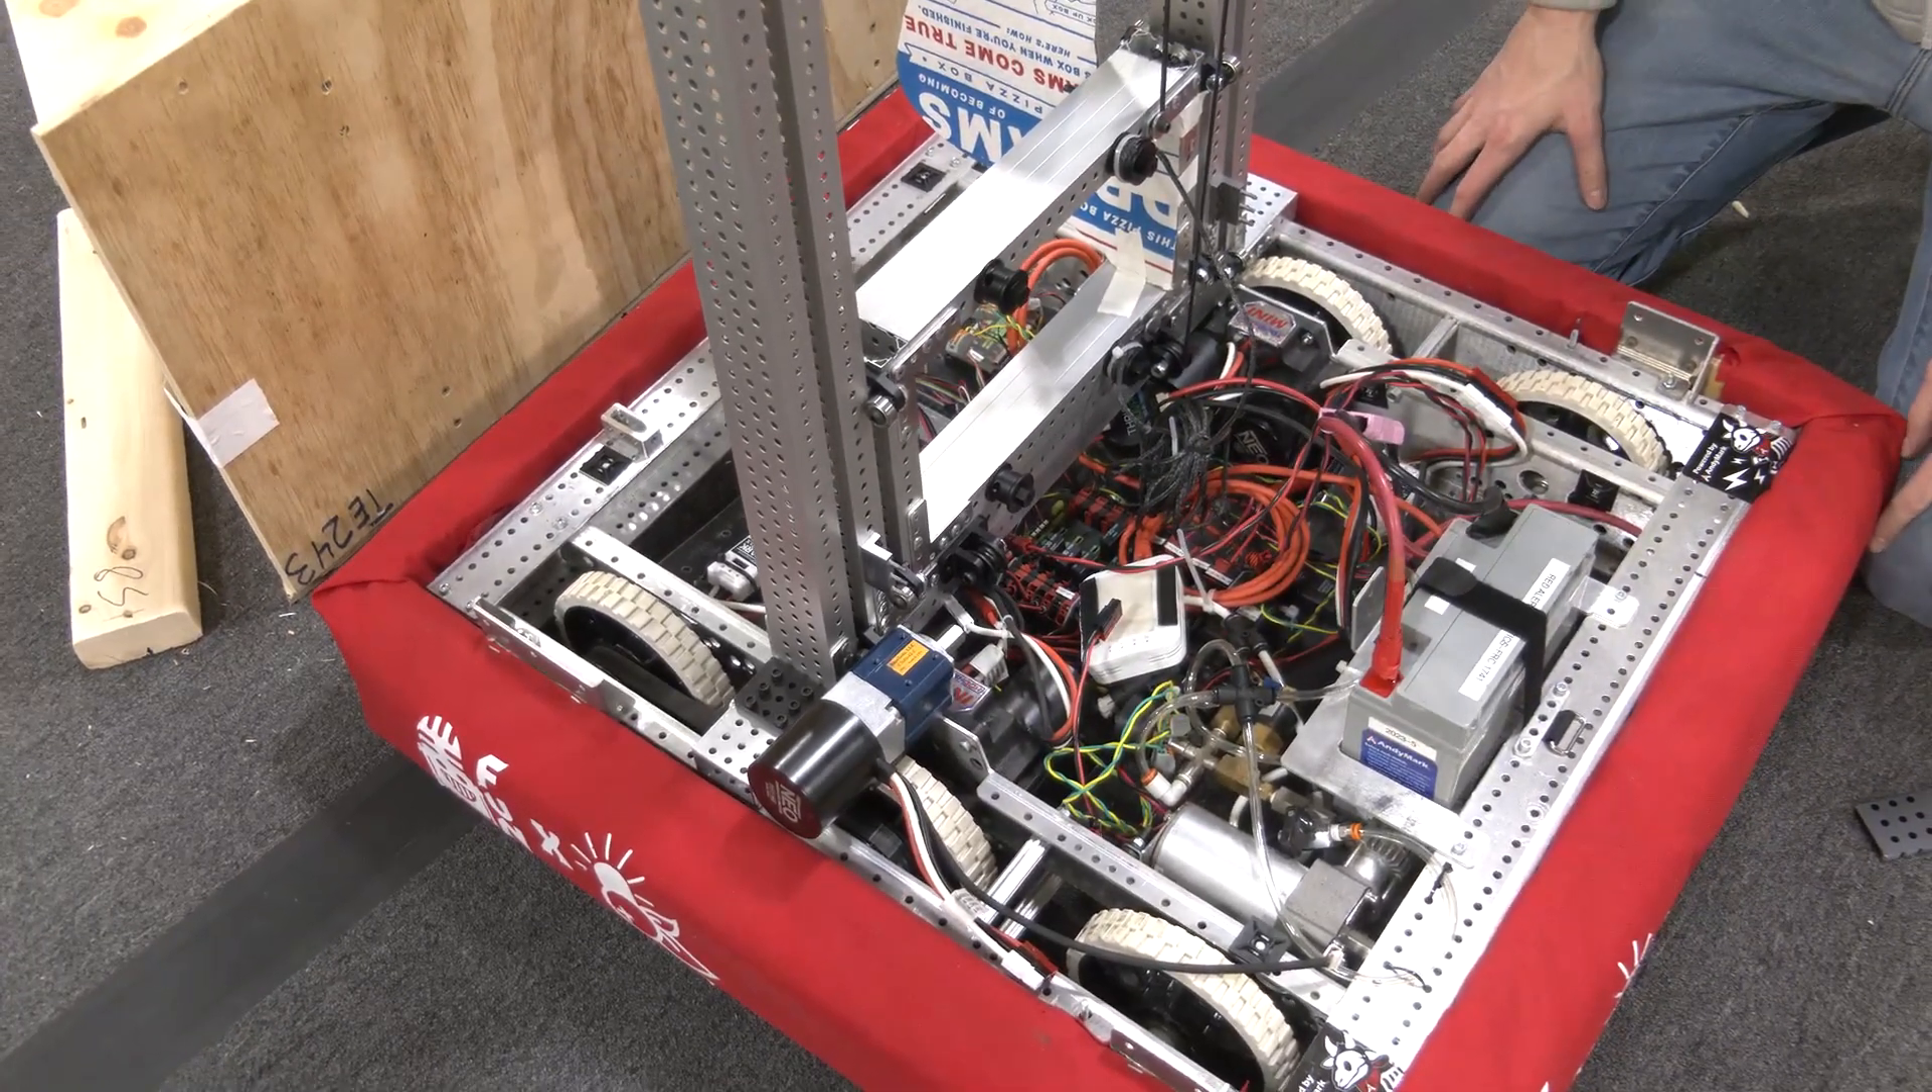Right now in its current configuration the NEO 1 .1 that we're using to power the elevator is sticking out of the frame perimeter a little bit.